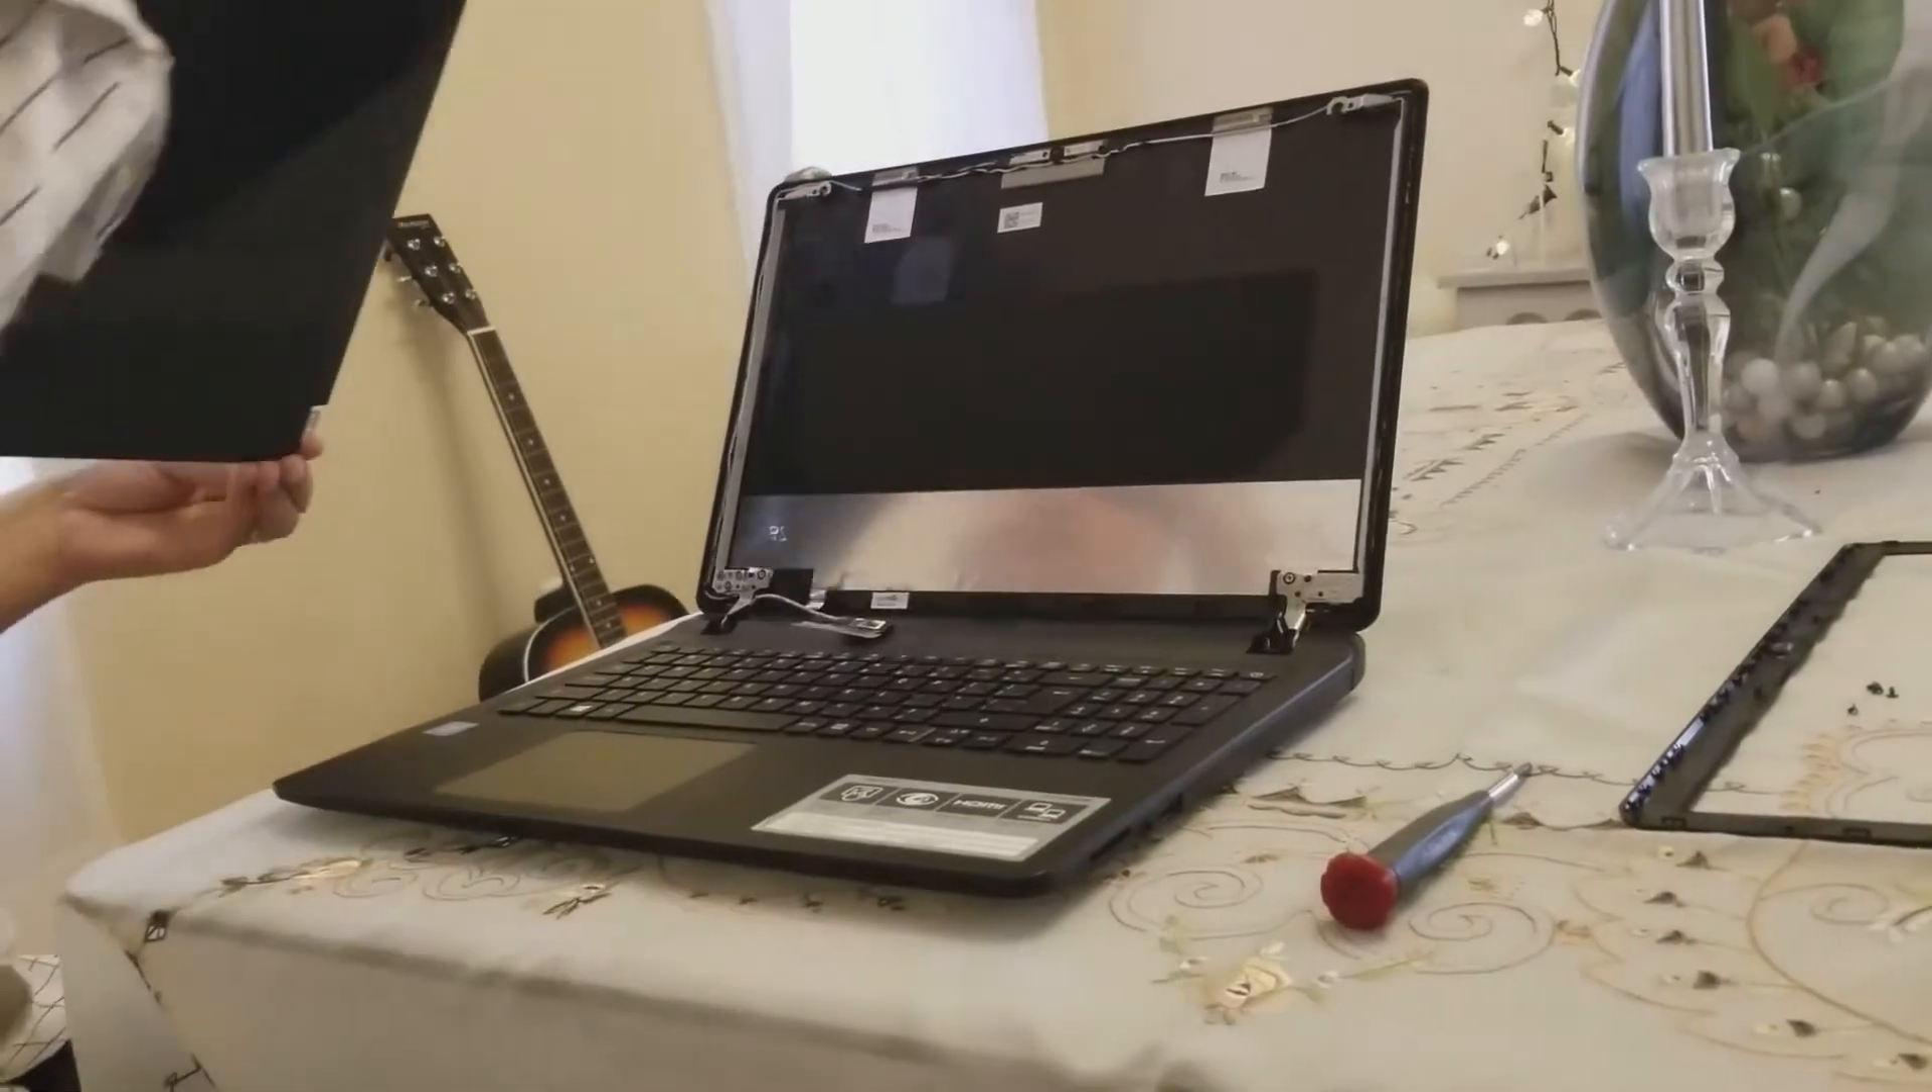Now we have the old screen out and we'll get the new screen and put it in.